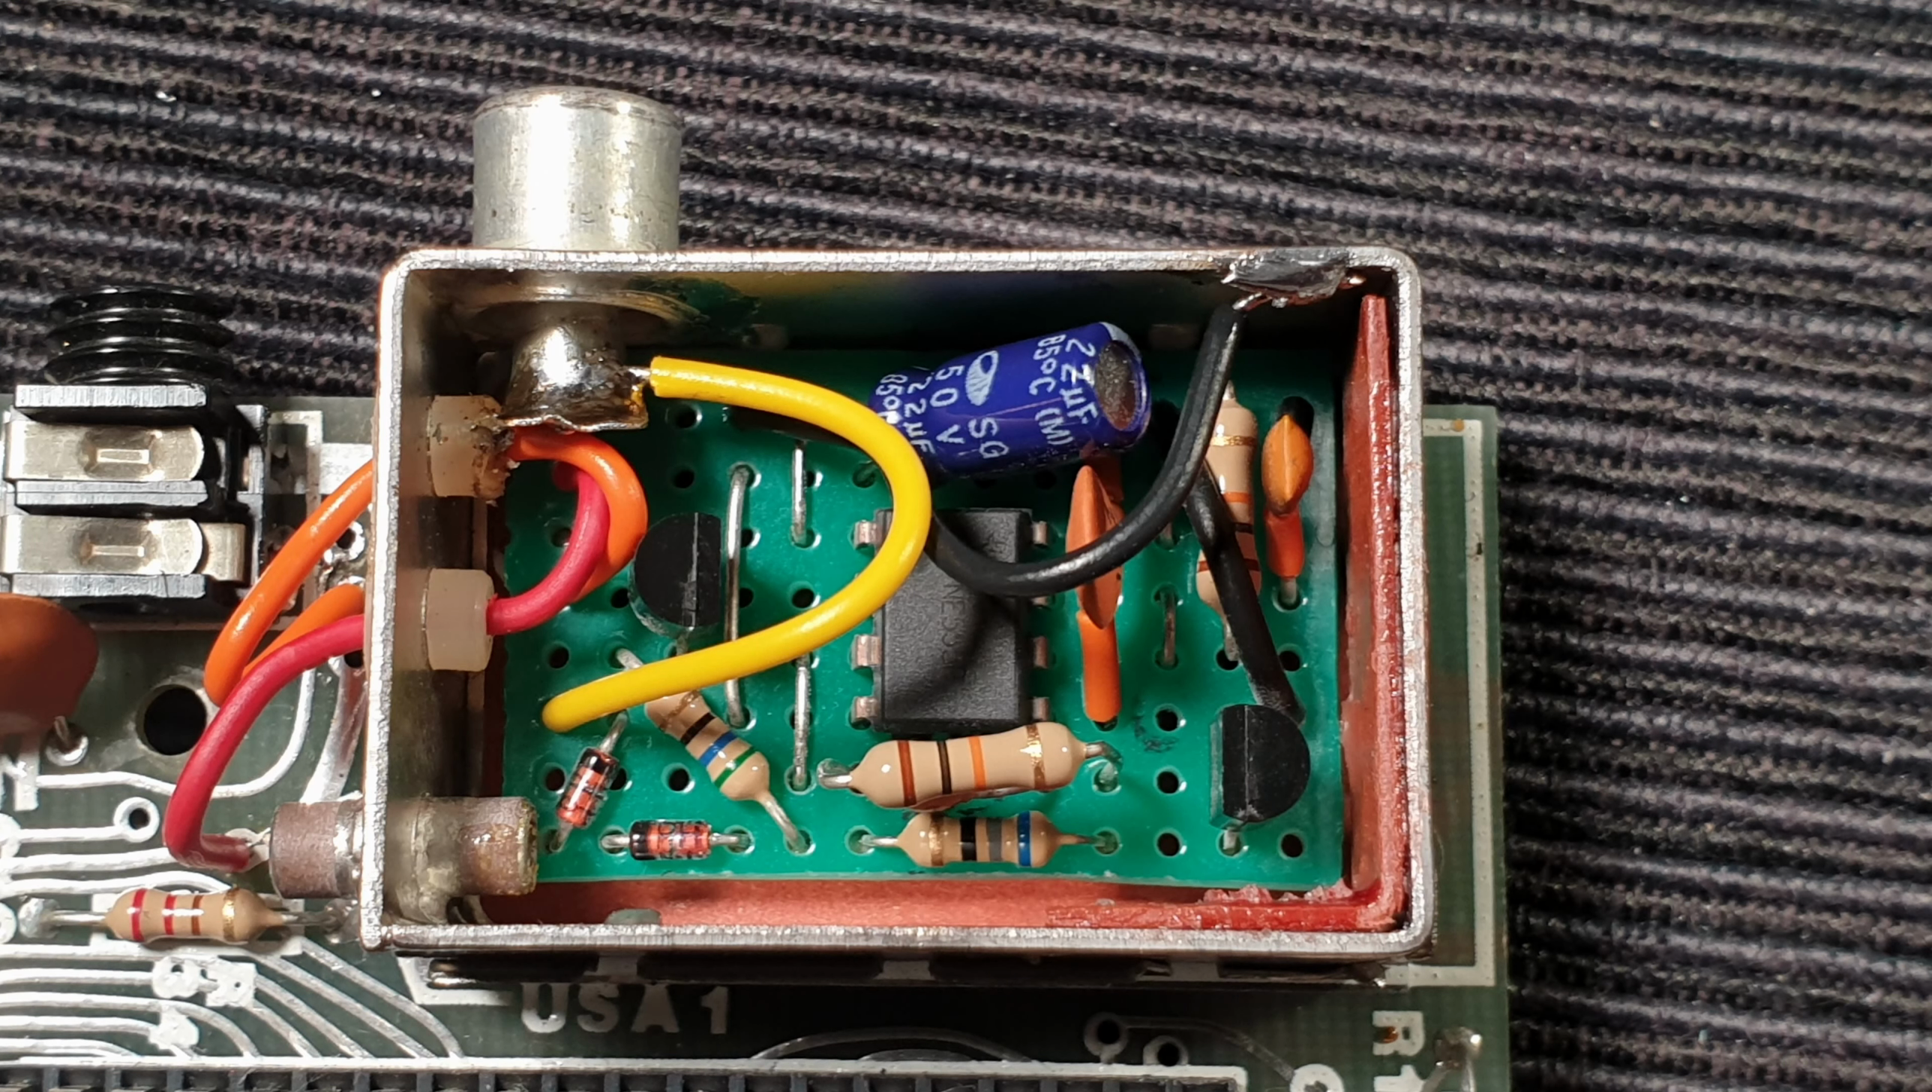Monté la caja en la placa y soldé el cable negro de masa a la caja y el cable amarillo al centro del conector RCA.